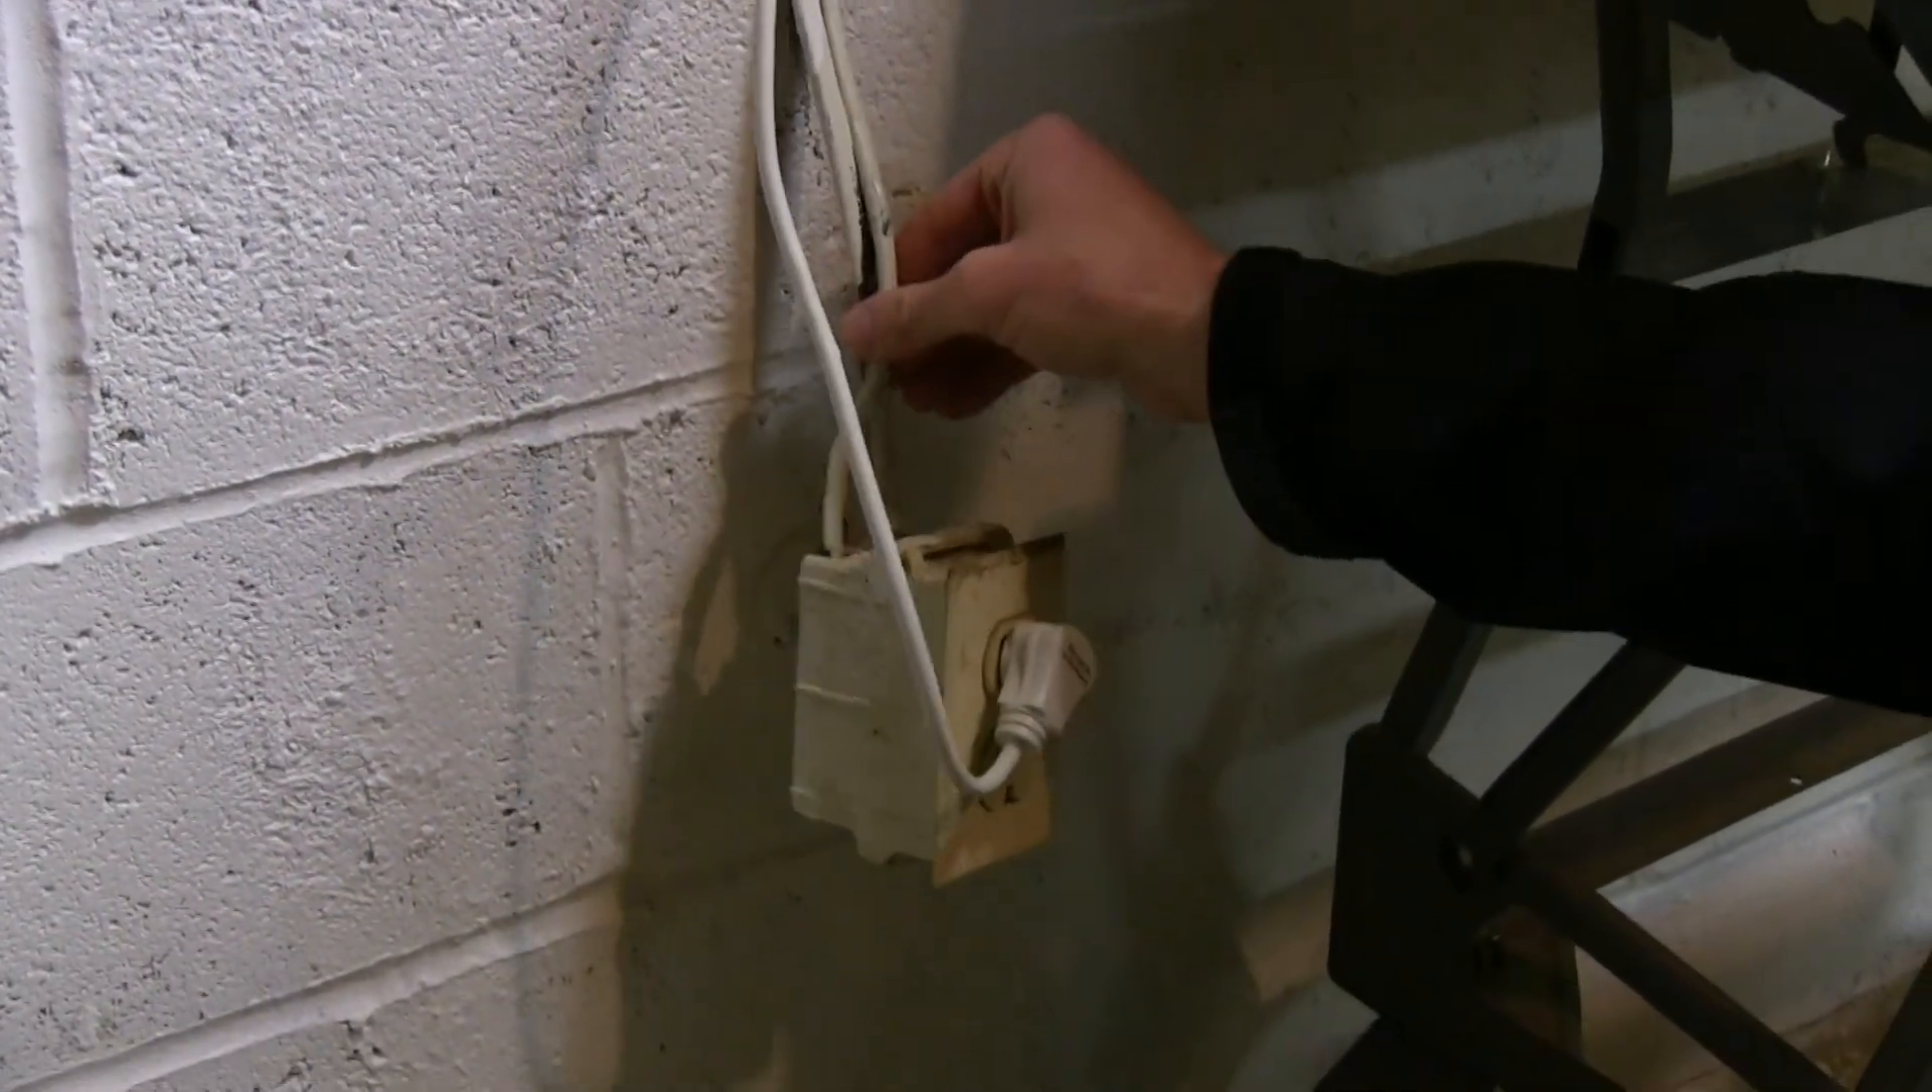The home inspector found this electrical box here is not attached to the wall properly which is a safety hazard so they're going to need to properly attach that.